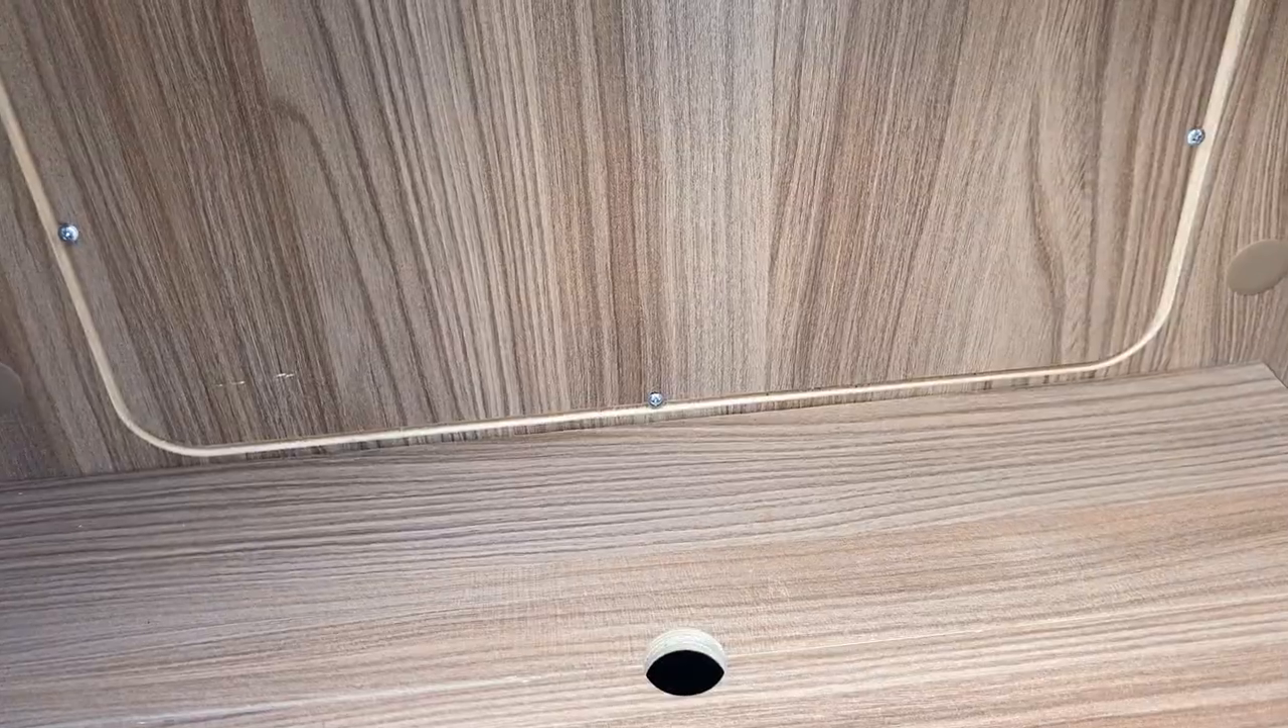There we are all panels back on nice and nice and secure all the screws back in the right places job done.